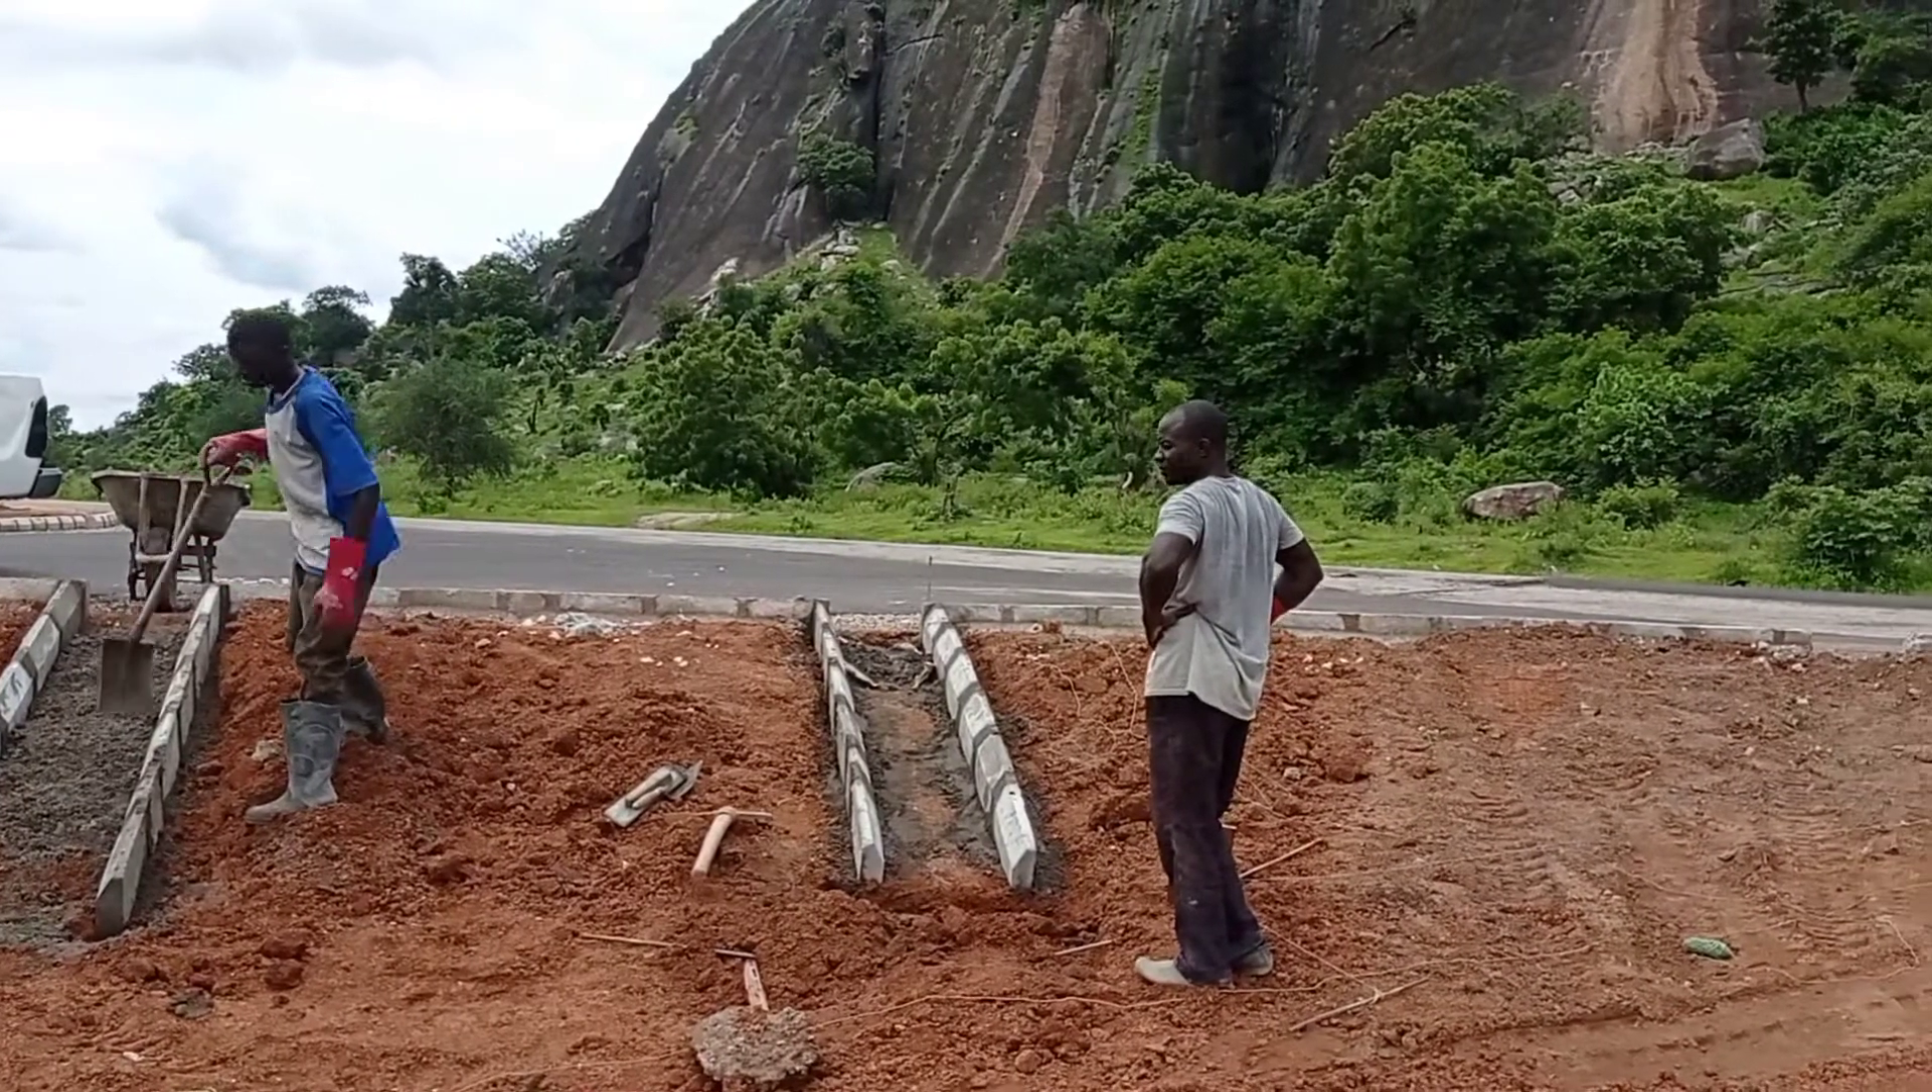Here you can see that these curb stones have been placed.